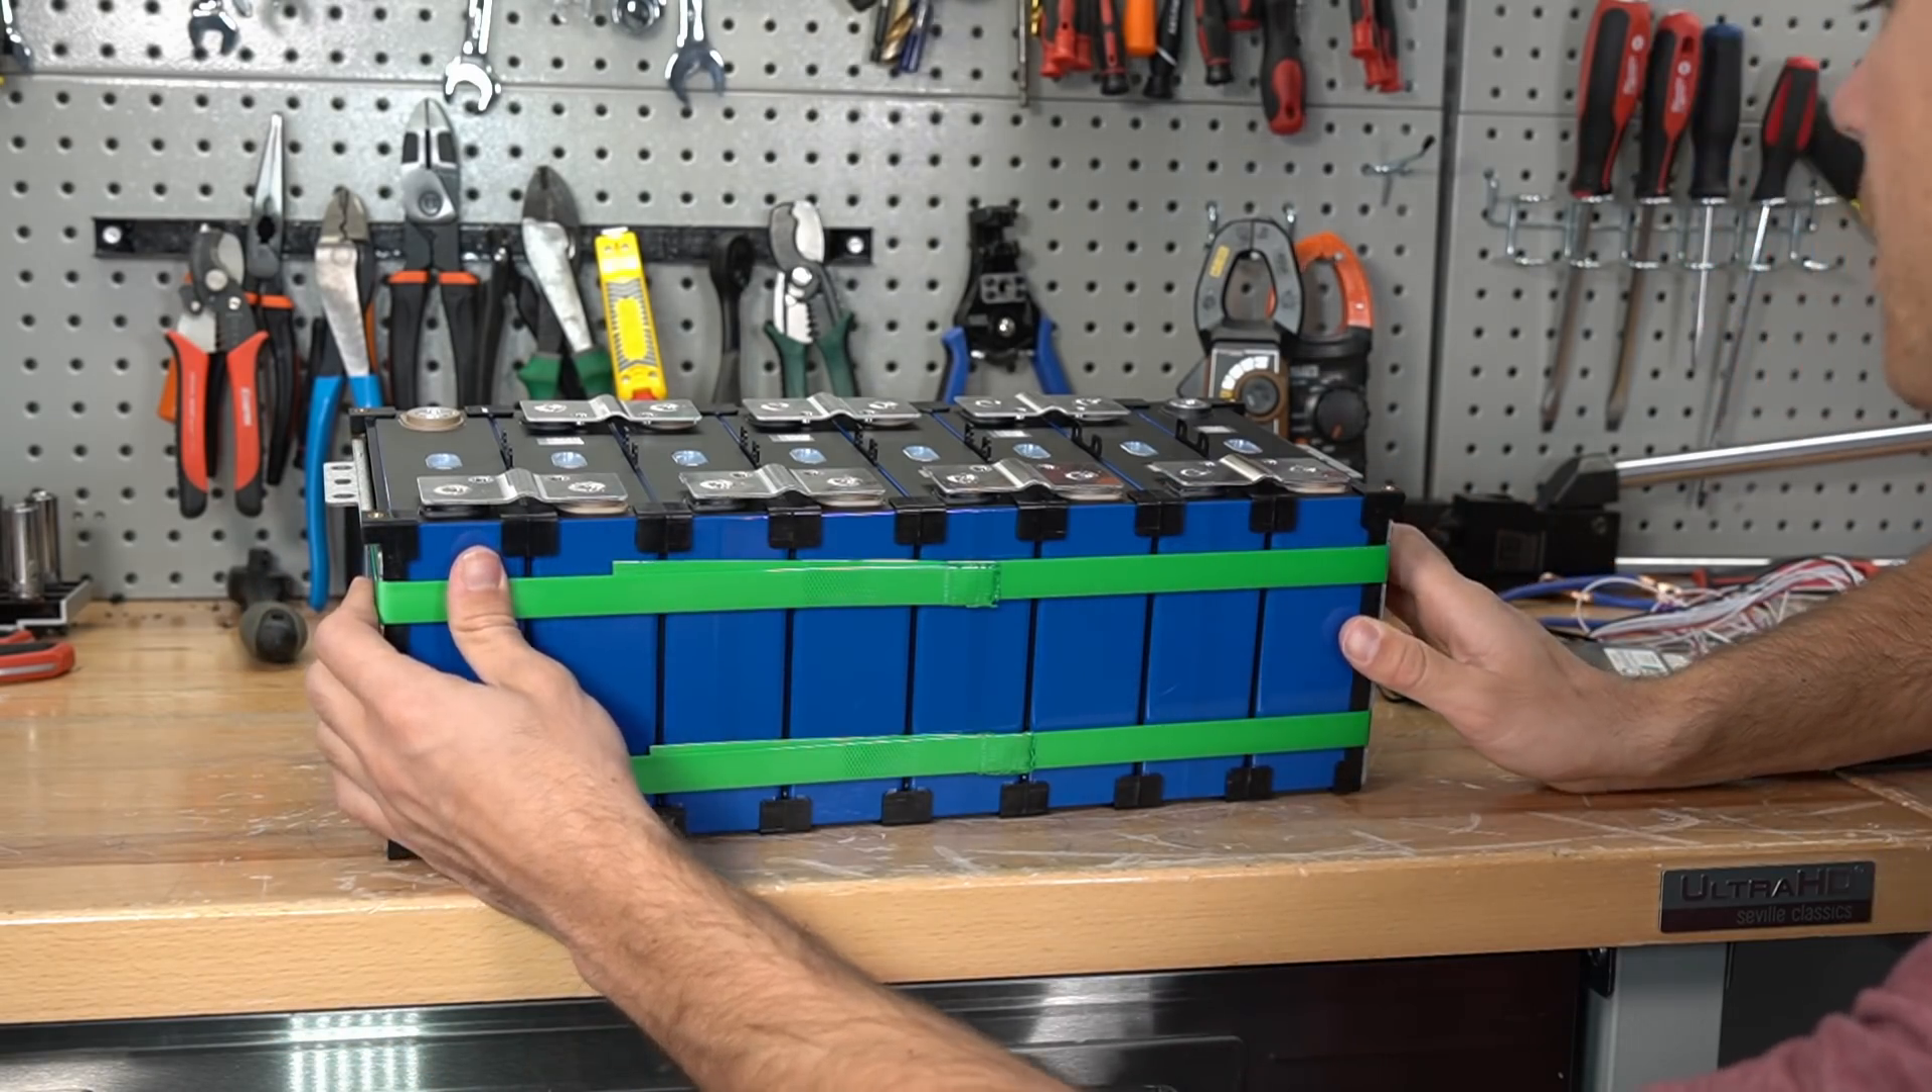The cells are fixated in place with these cell holders and strapped together with this green strap.